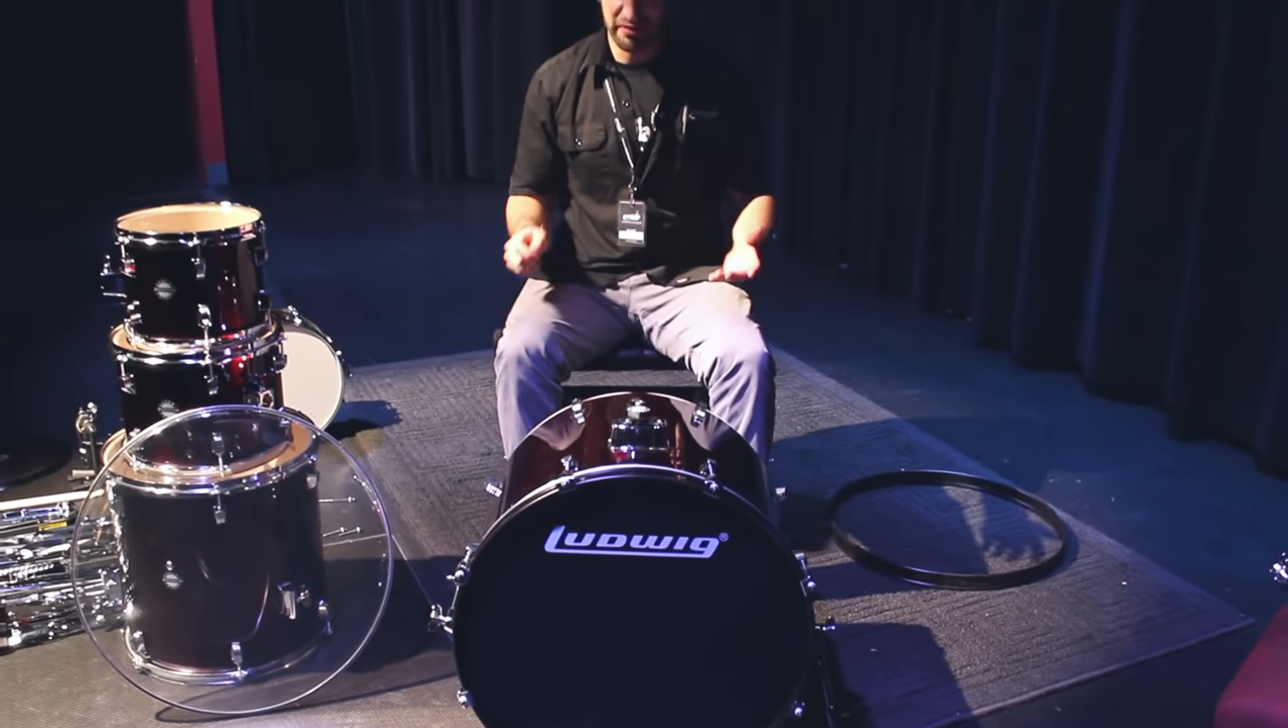Okay, so we've got the front head on the bass drum.